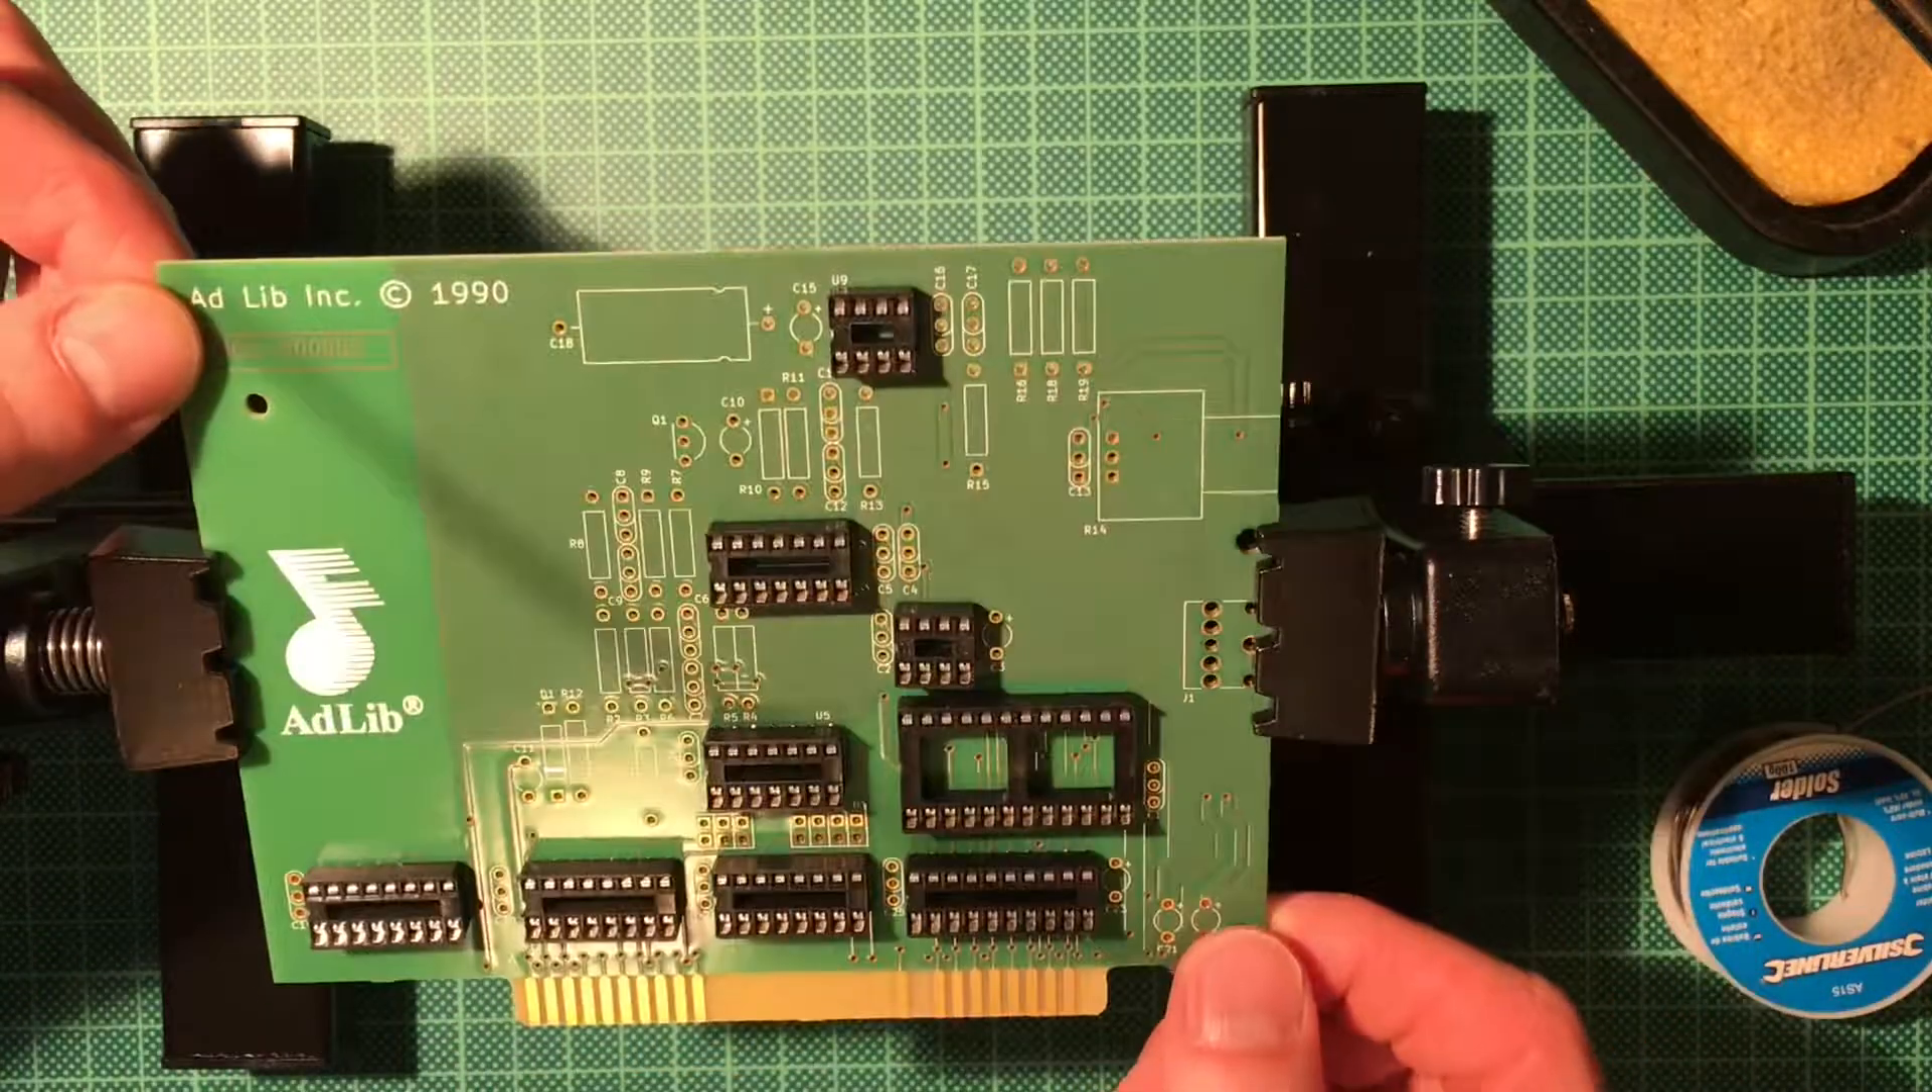I have installed the IC sockets in the last part.